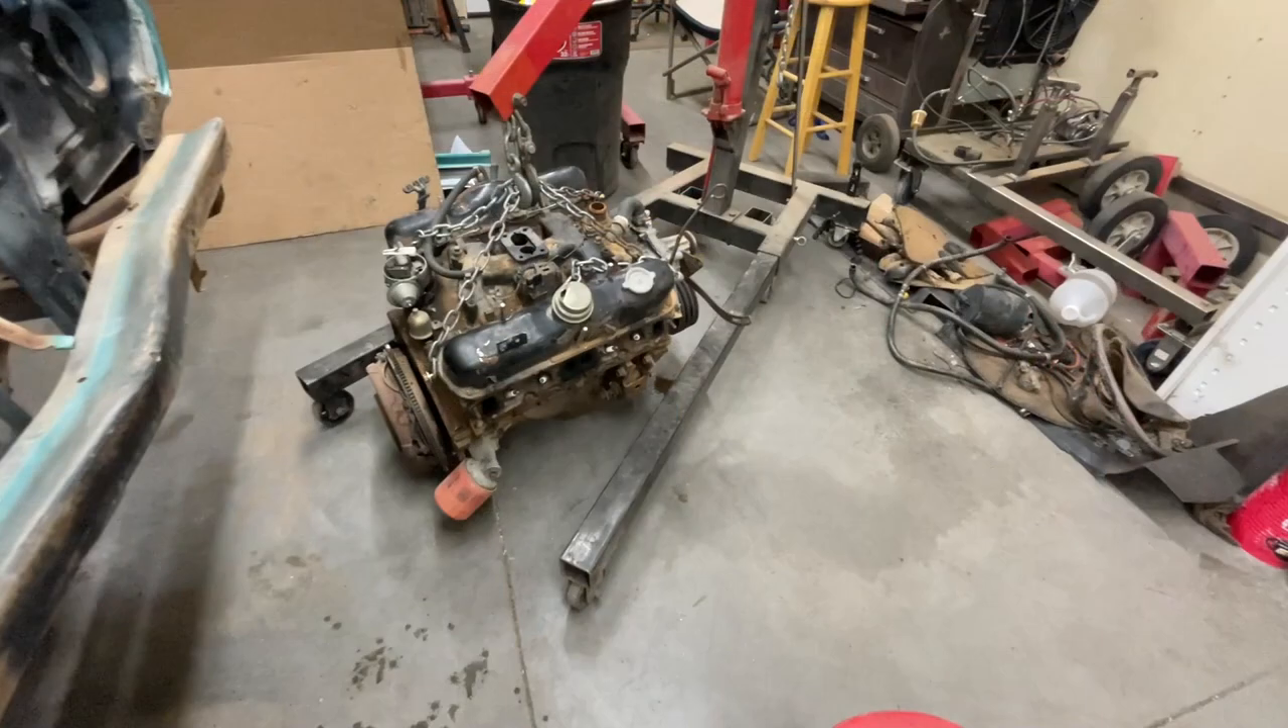All right, we got the engine out.